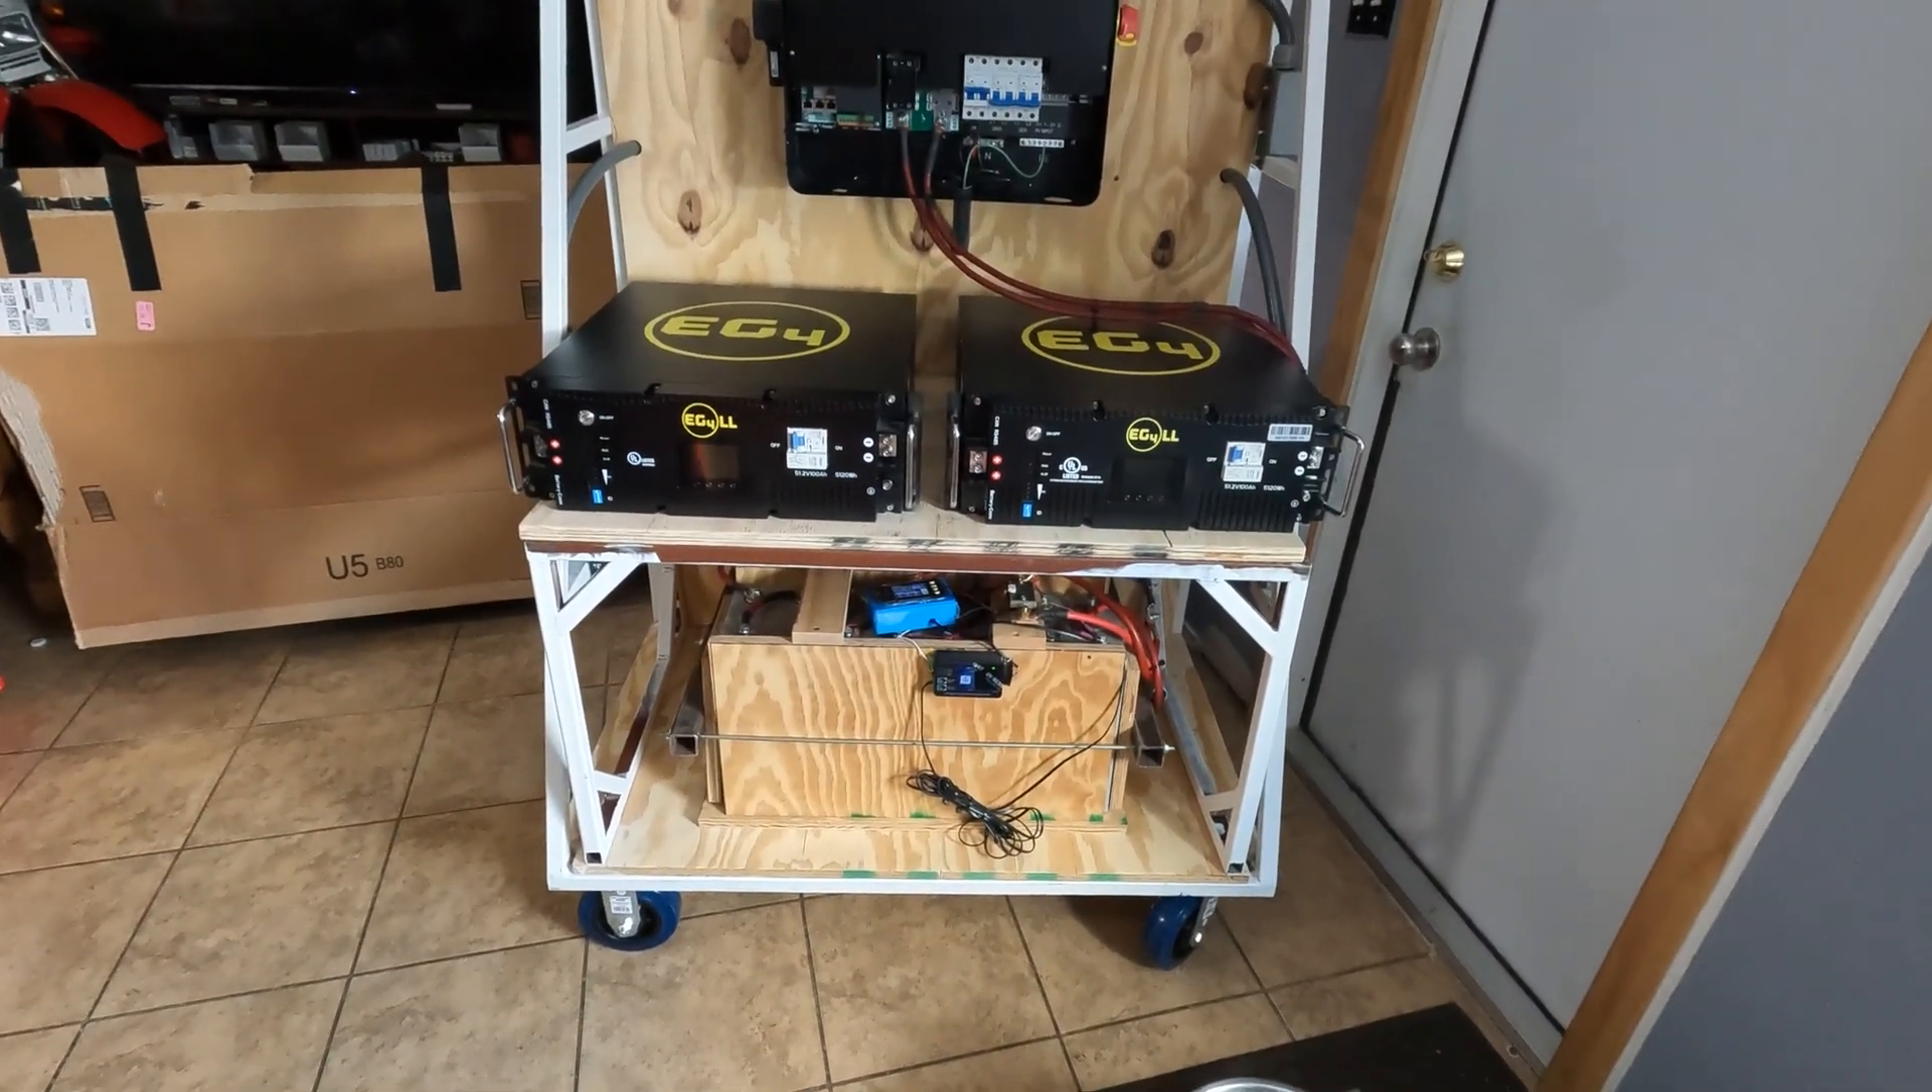Got the batteries all put on here and they fit nice.